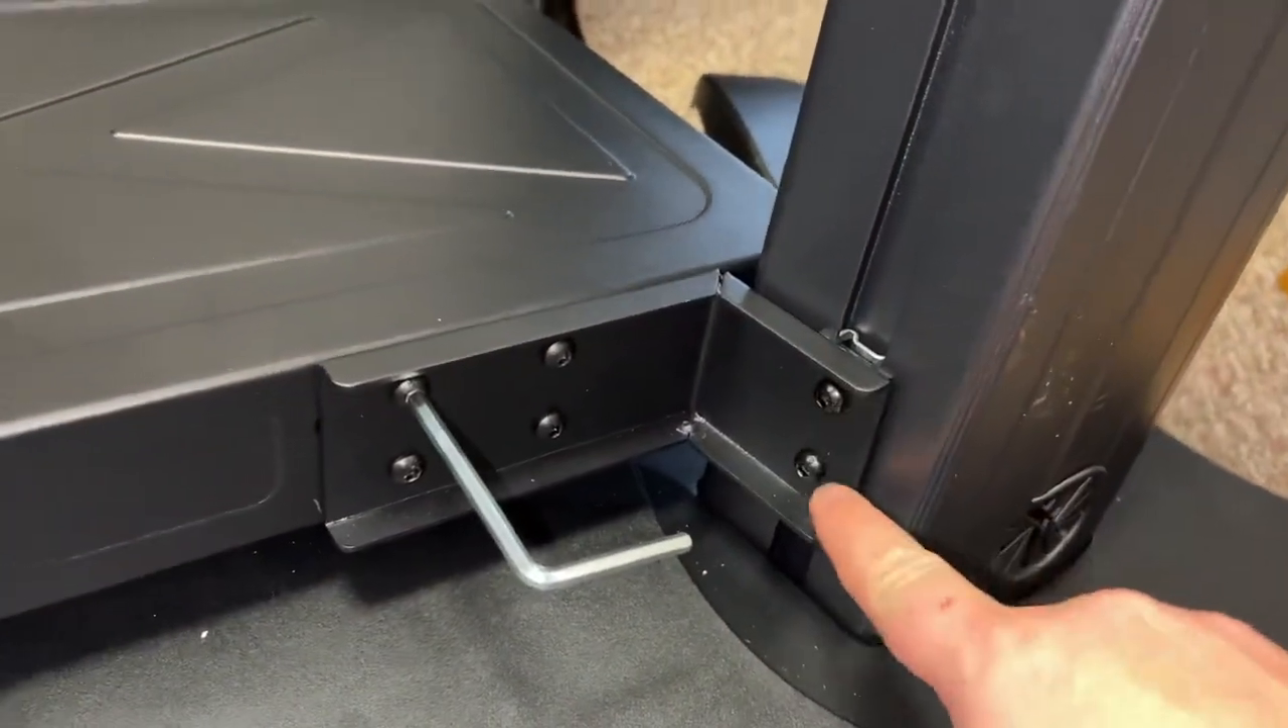And here's what it looks like when we install all the bolts.